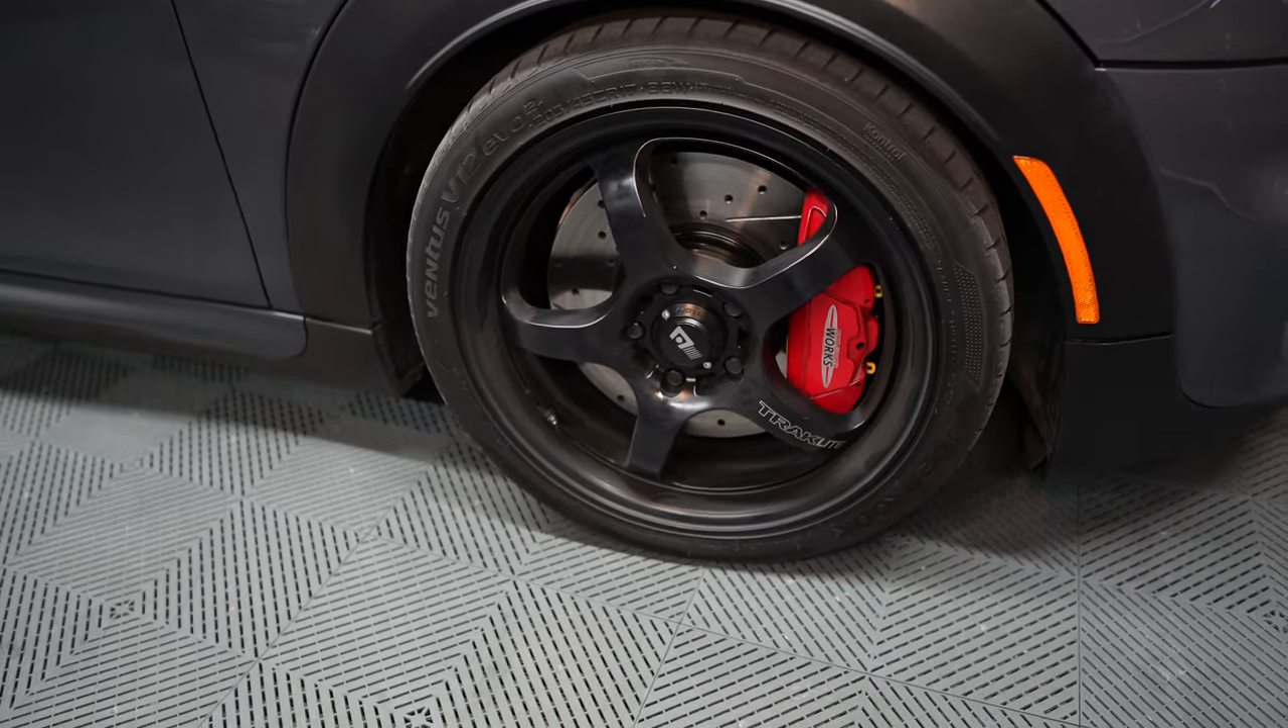Here's the finished product with the wheels reinstalled. What the fronts look like. The backs.